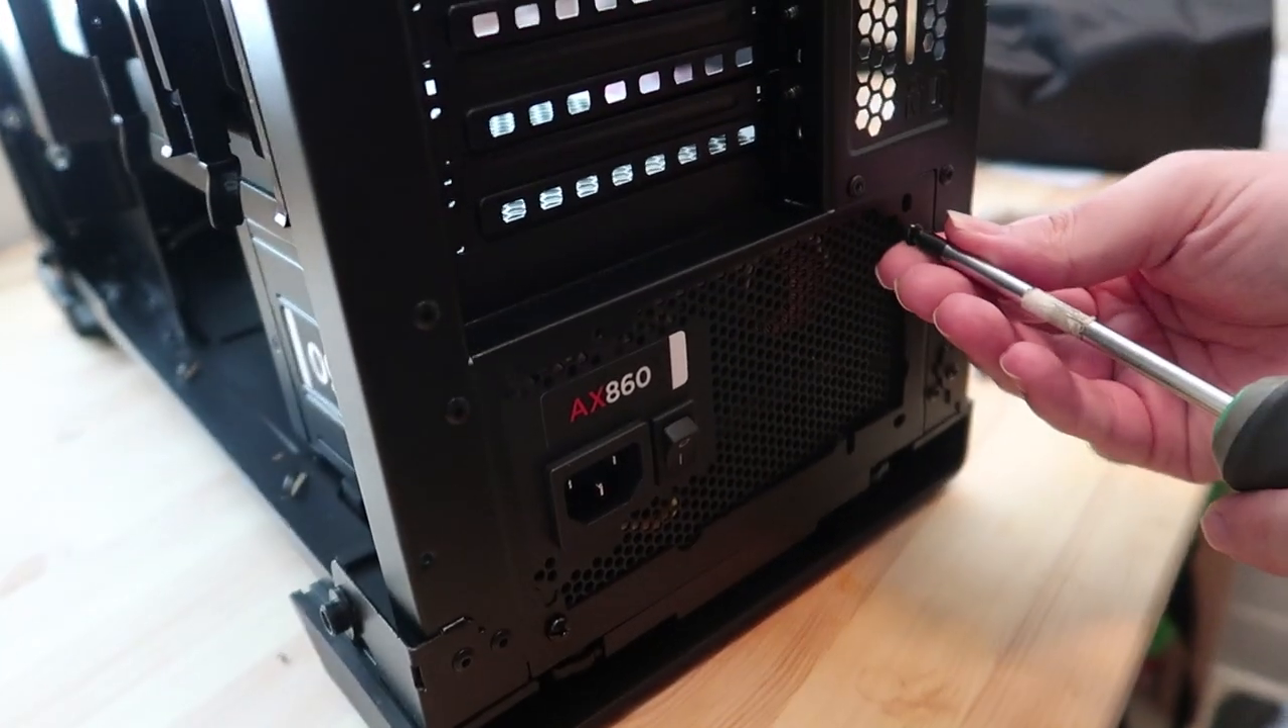So, we got the power supply seated.